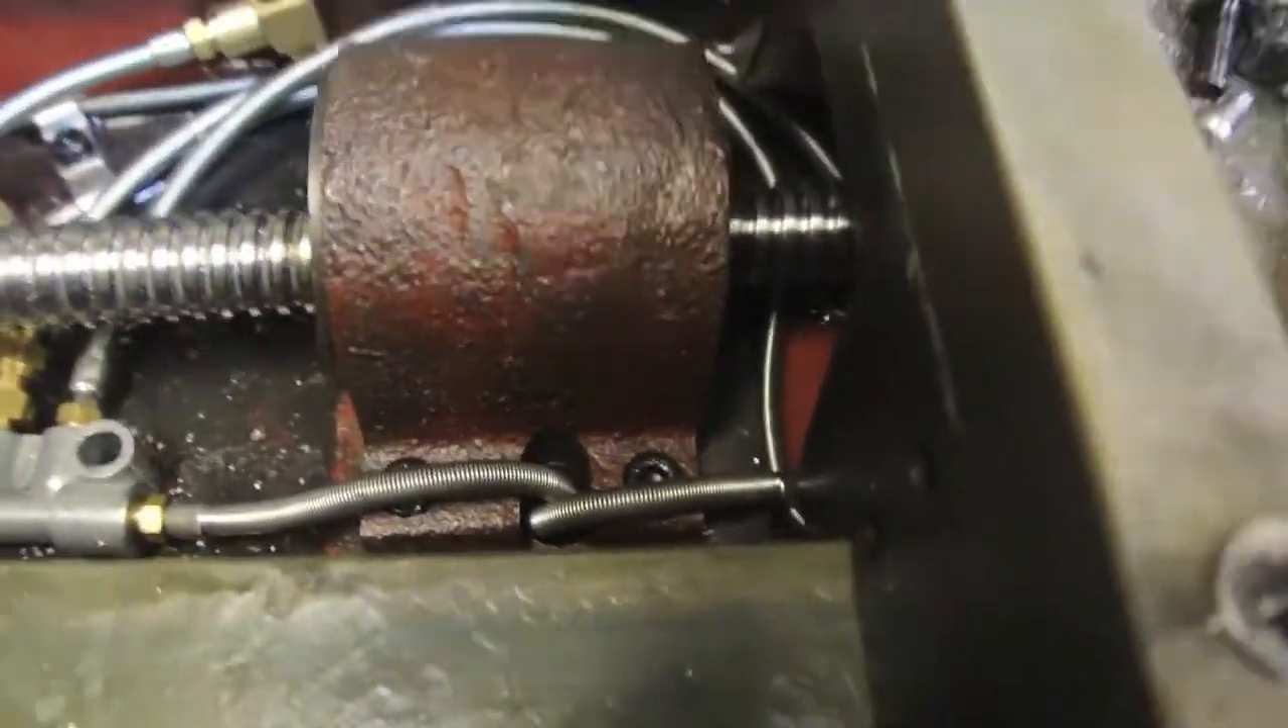And then we have the ball screw housing in place.